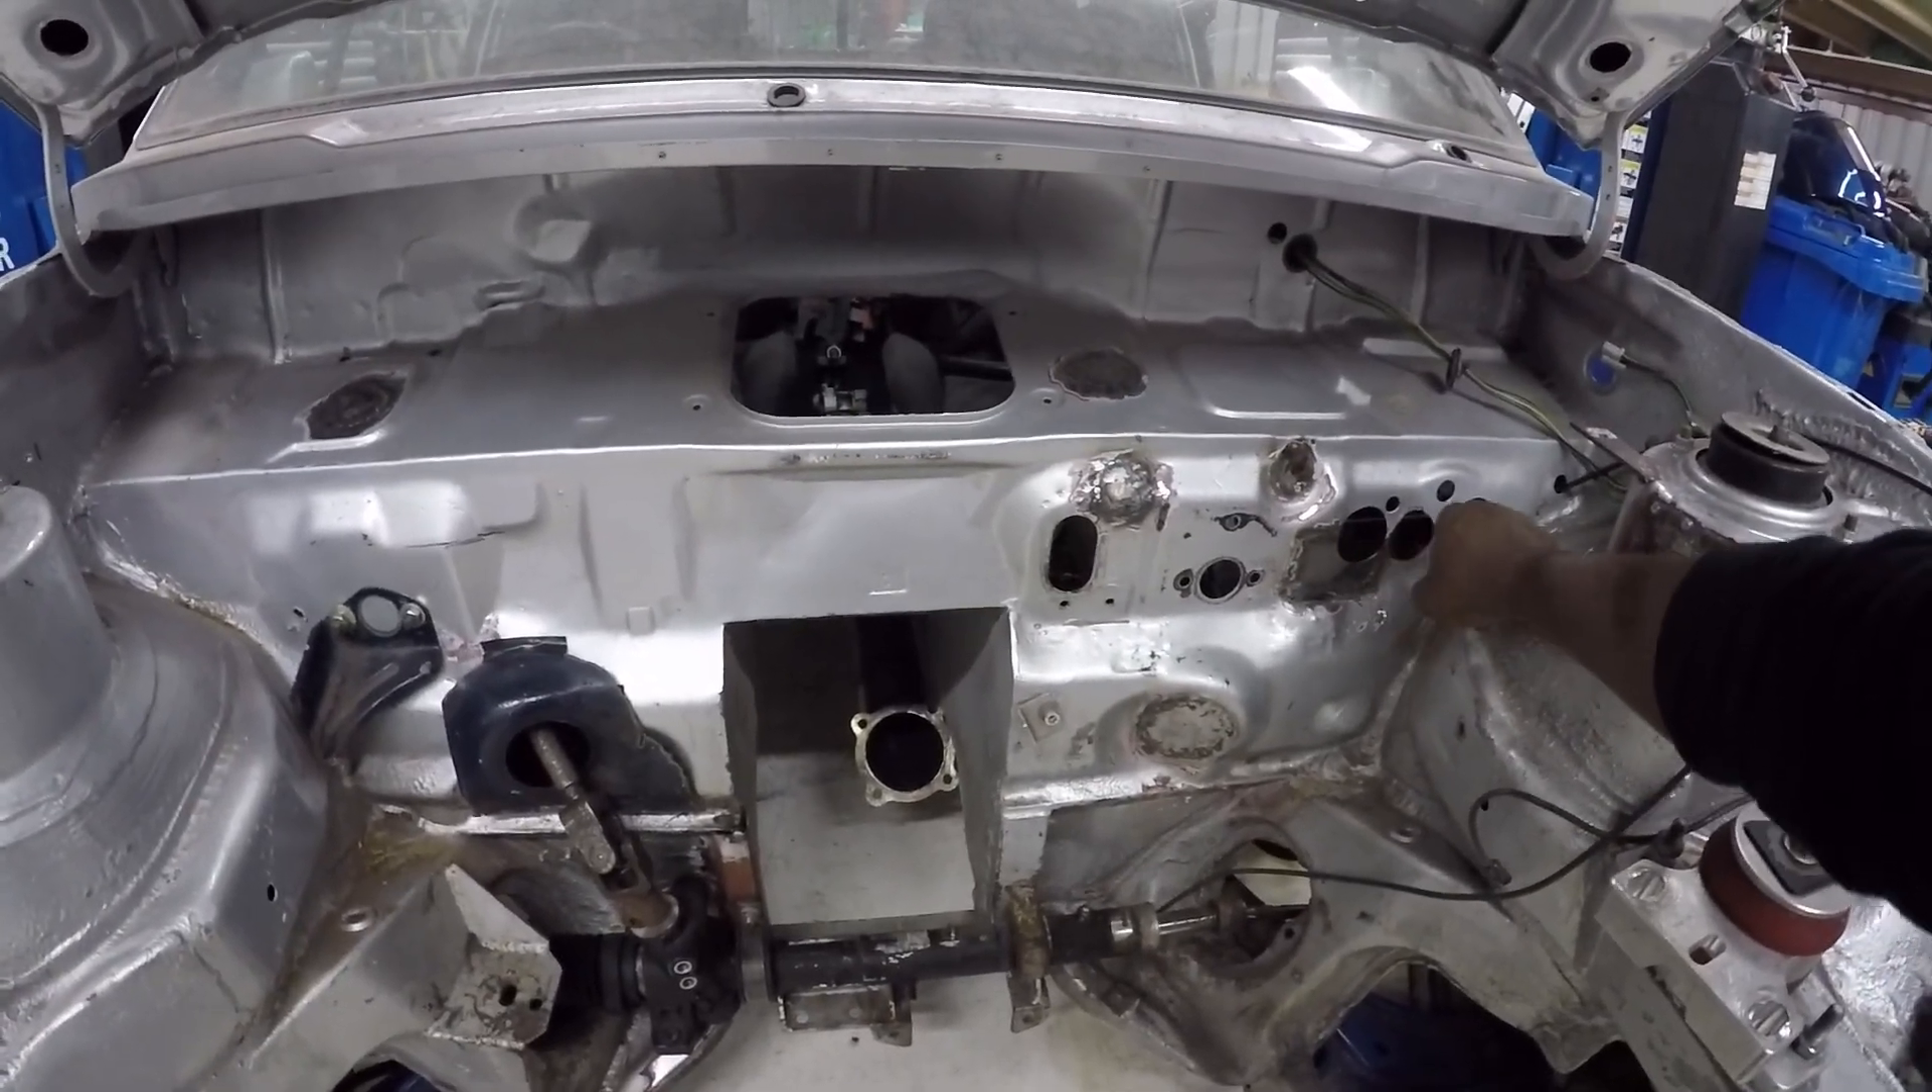So now i've got just these three three holes for the loom that needs to be blanked.